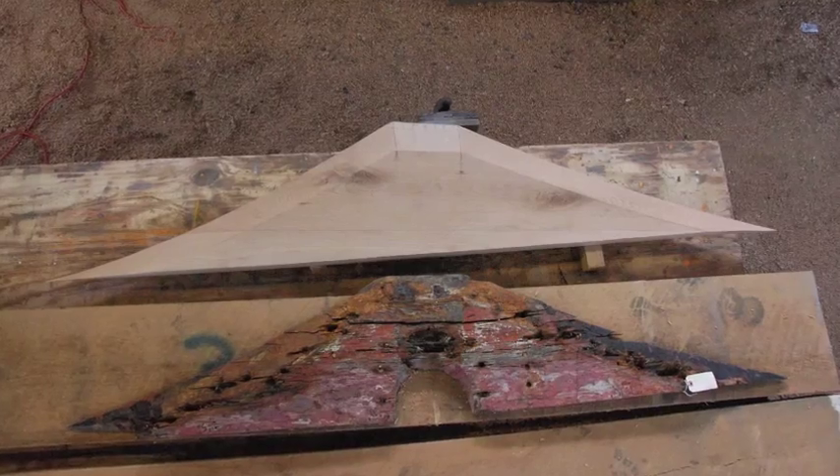The boat crew removed the old transom and began to craft a new one.